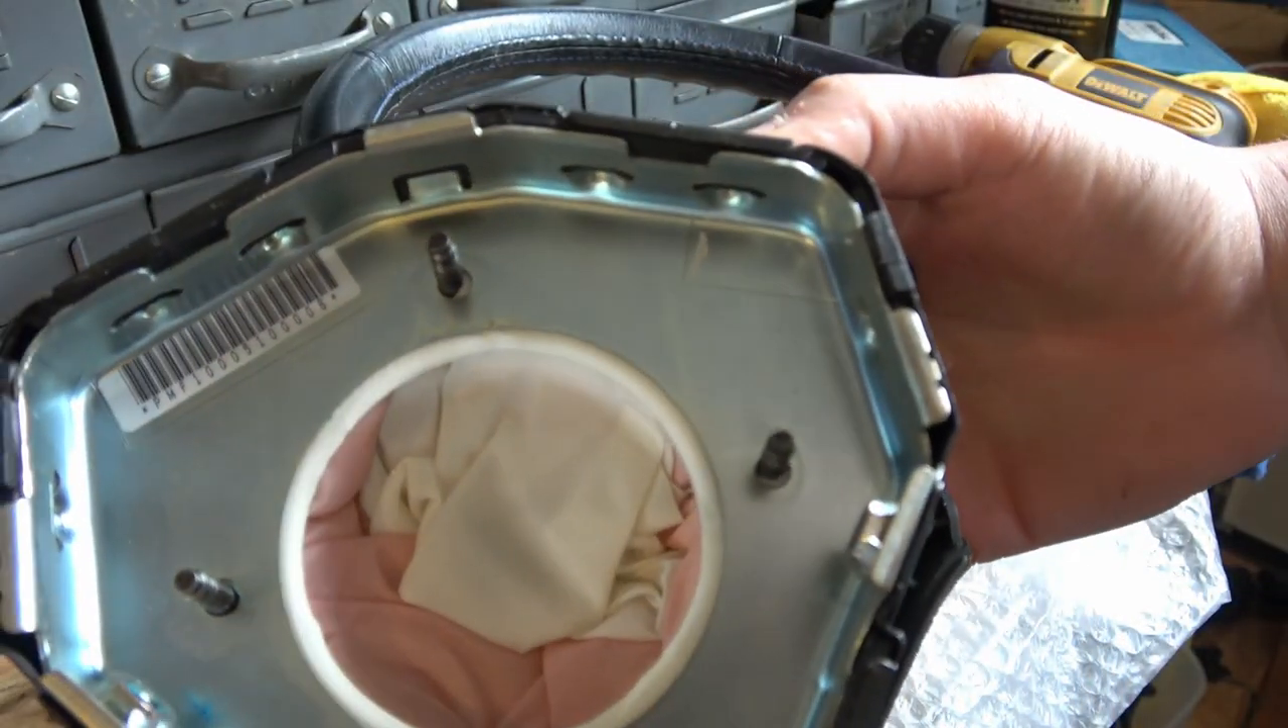You can see the airbag is still in there.